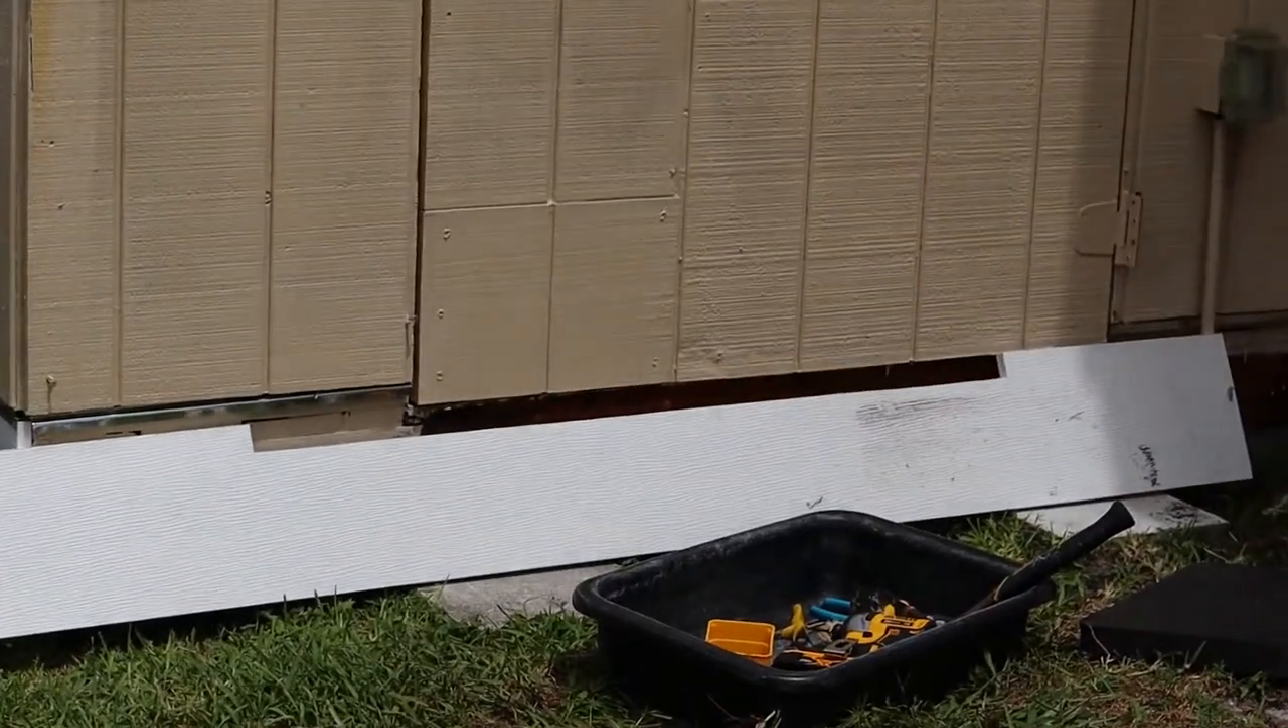I'm about to put up the last piece of trim board. You can see there, I had to notch it for the door.